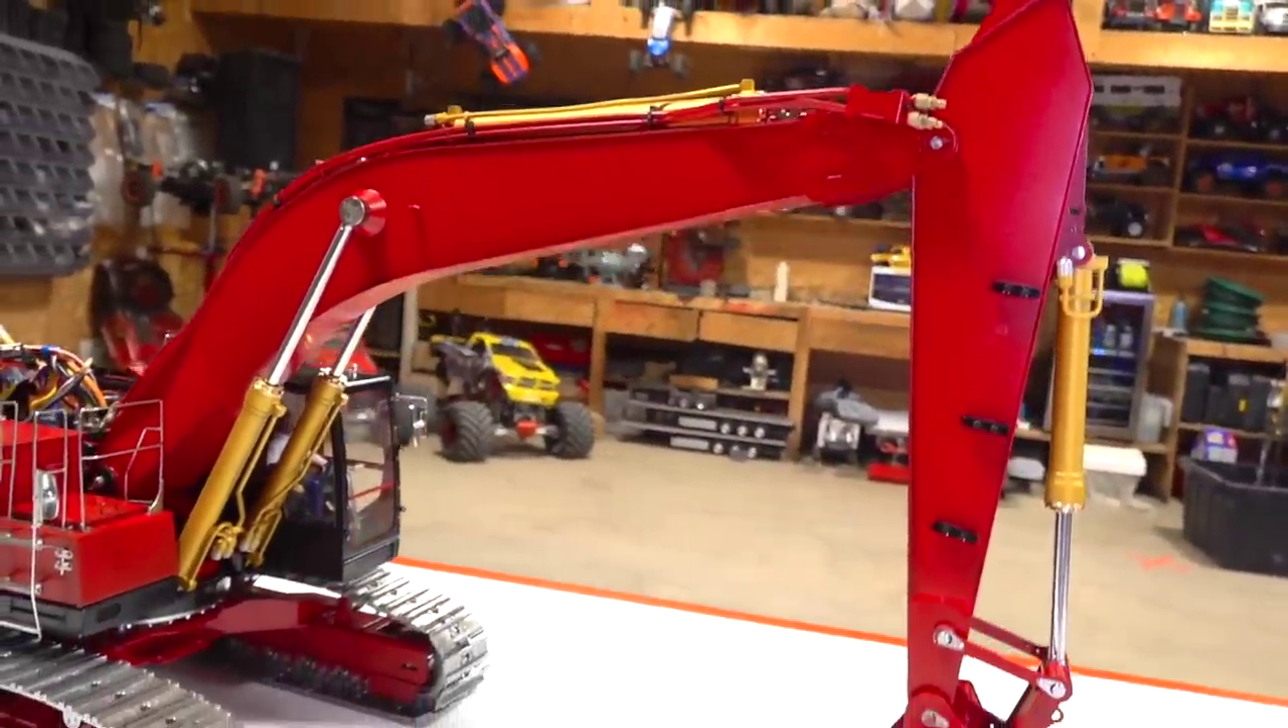The arm is now on.